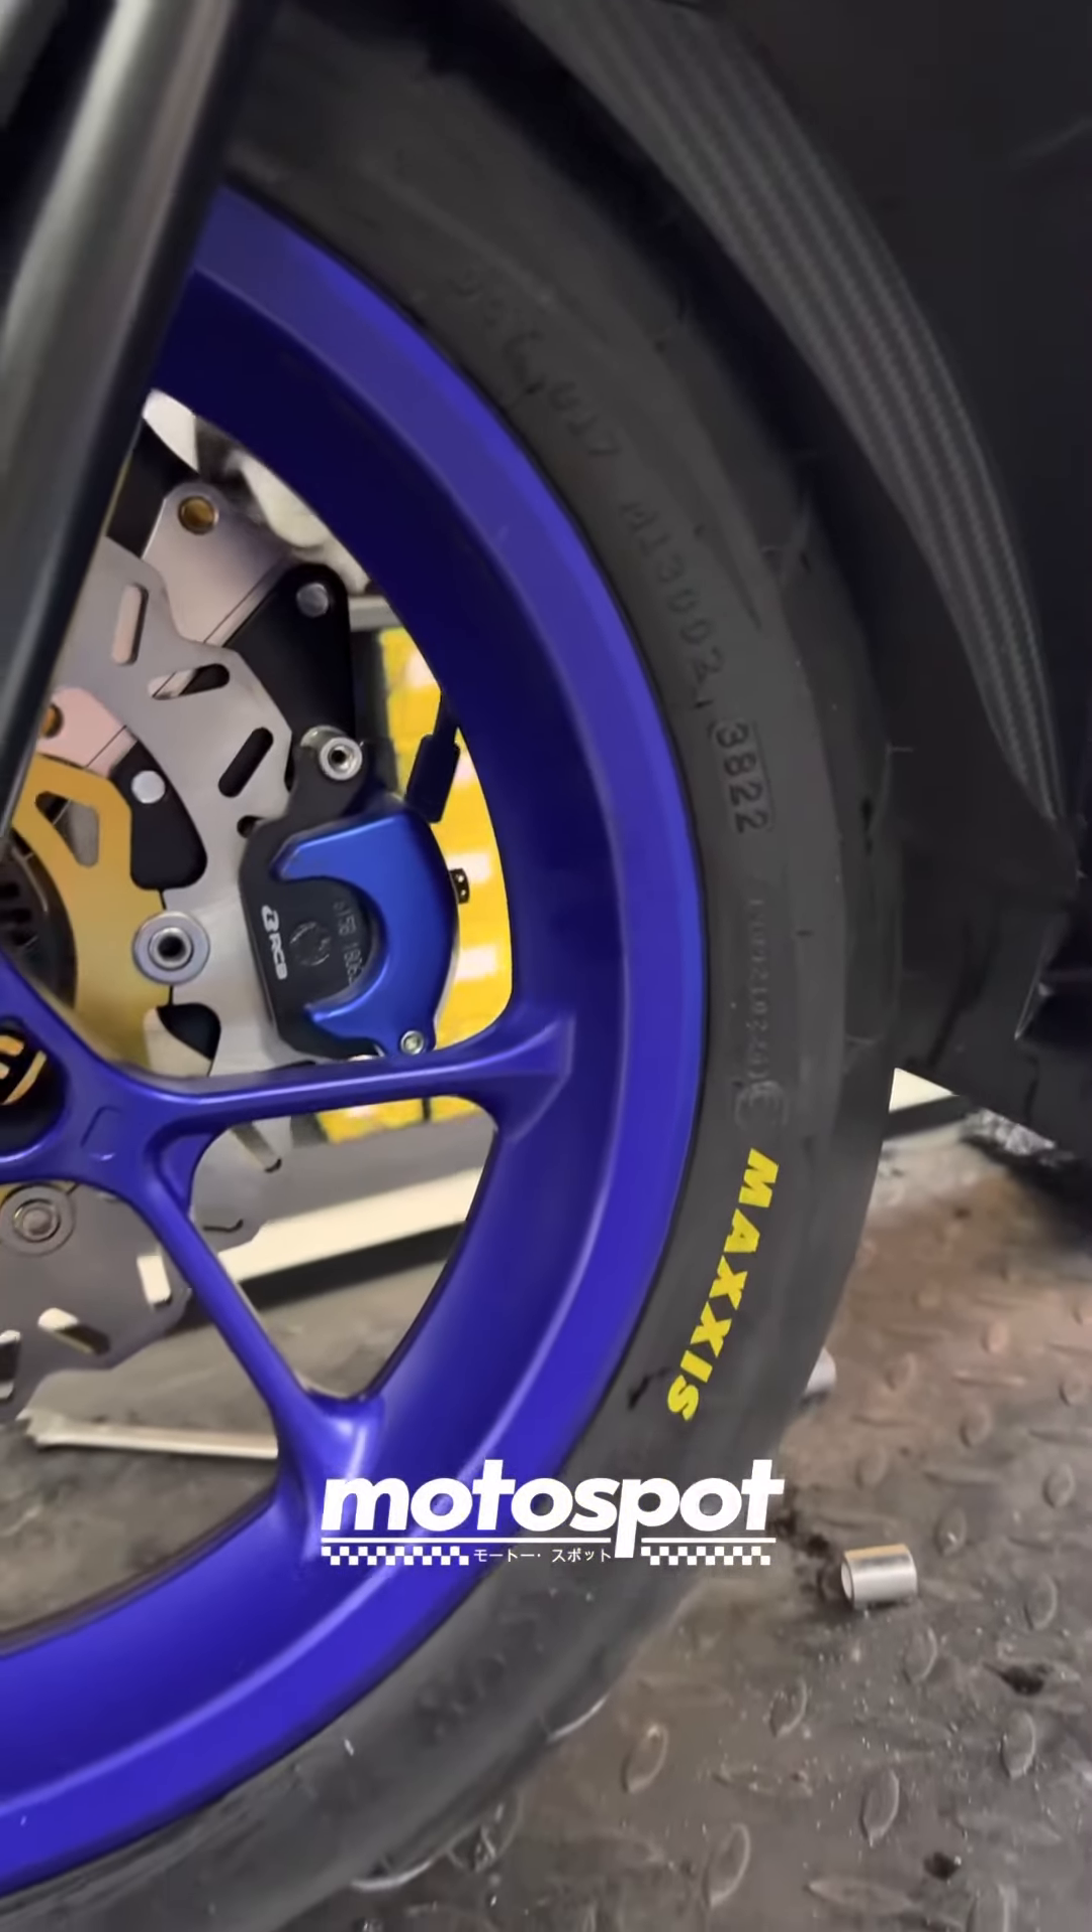At yan, nainstall na natin yung gulong.